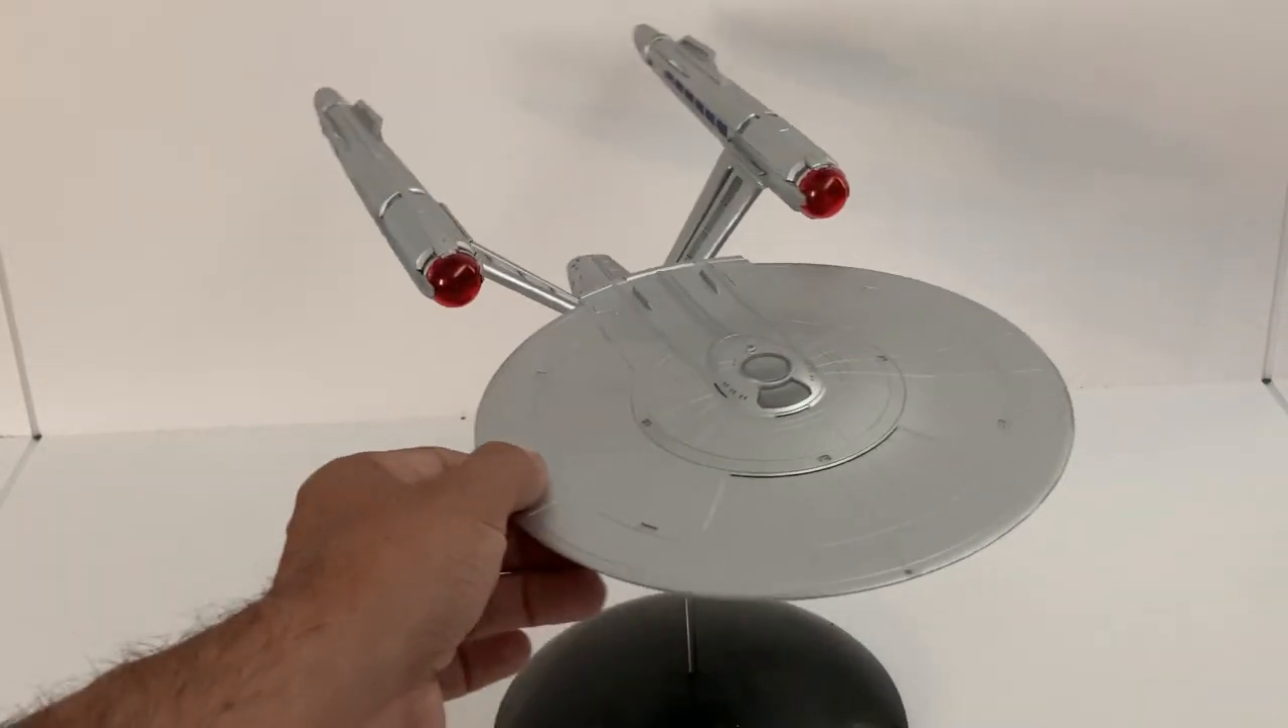All right now that the ship is glued together we have our first look at the model kit completely assembled and it's a good looking ship.